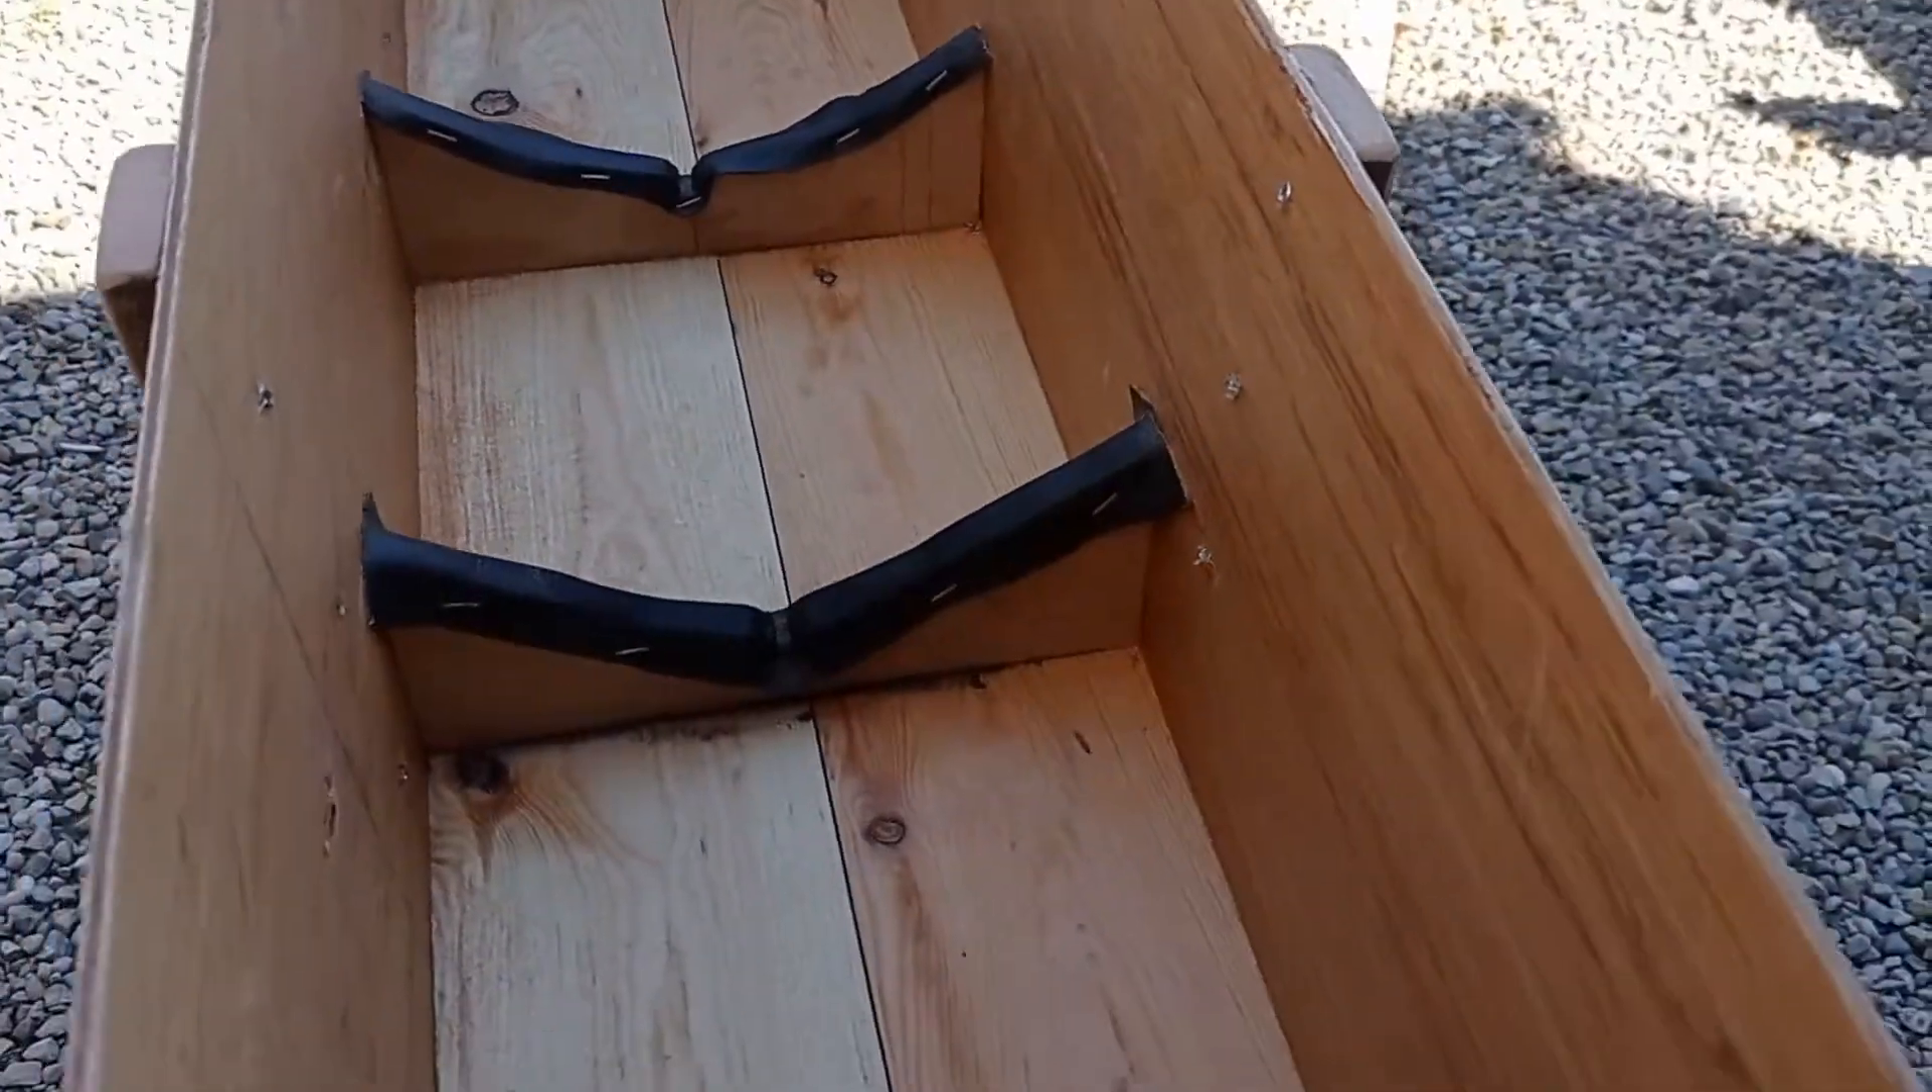I've covered the tops with some nice soft leather for now so it doesn't uh damage the boat when I sit her in.